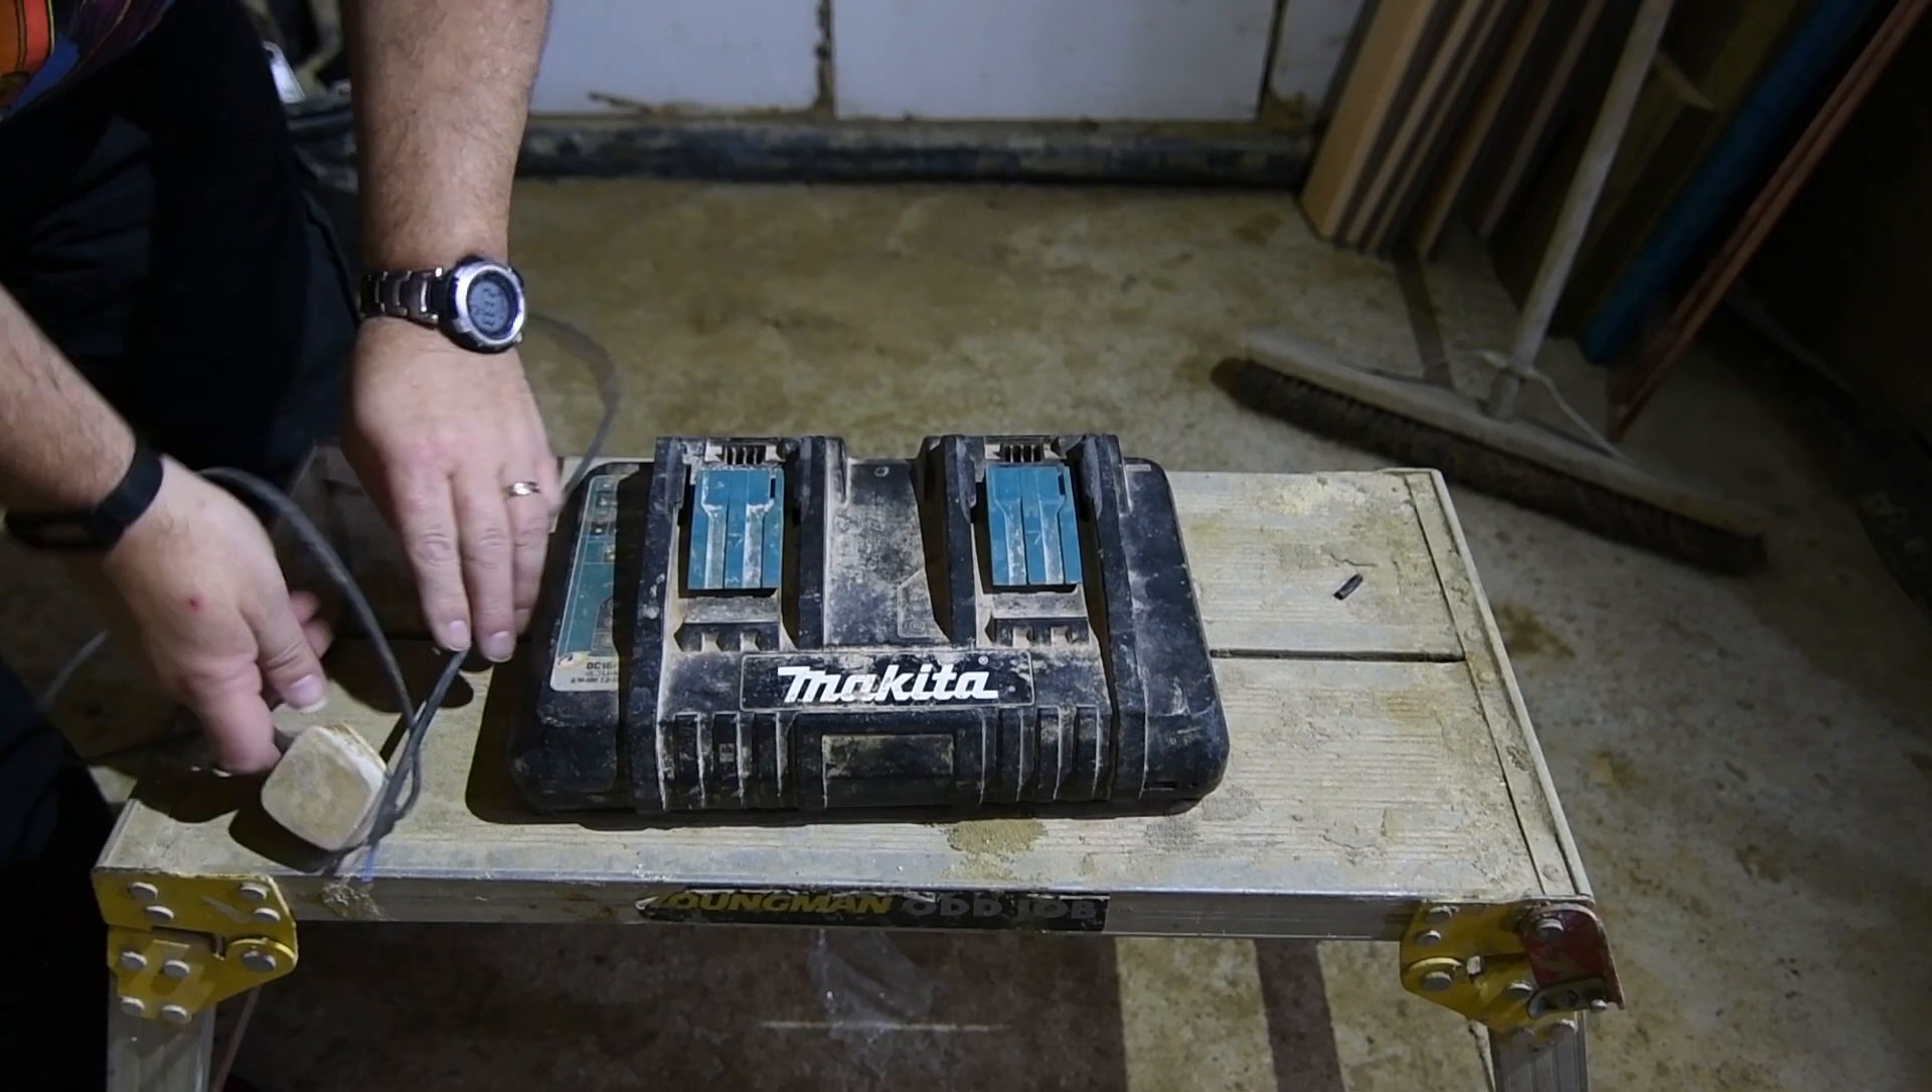Let me show you. This is the mains cable and it's not connected.